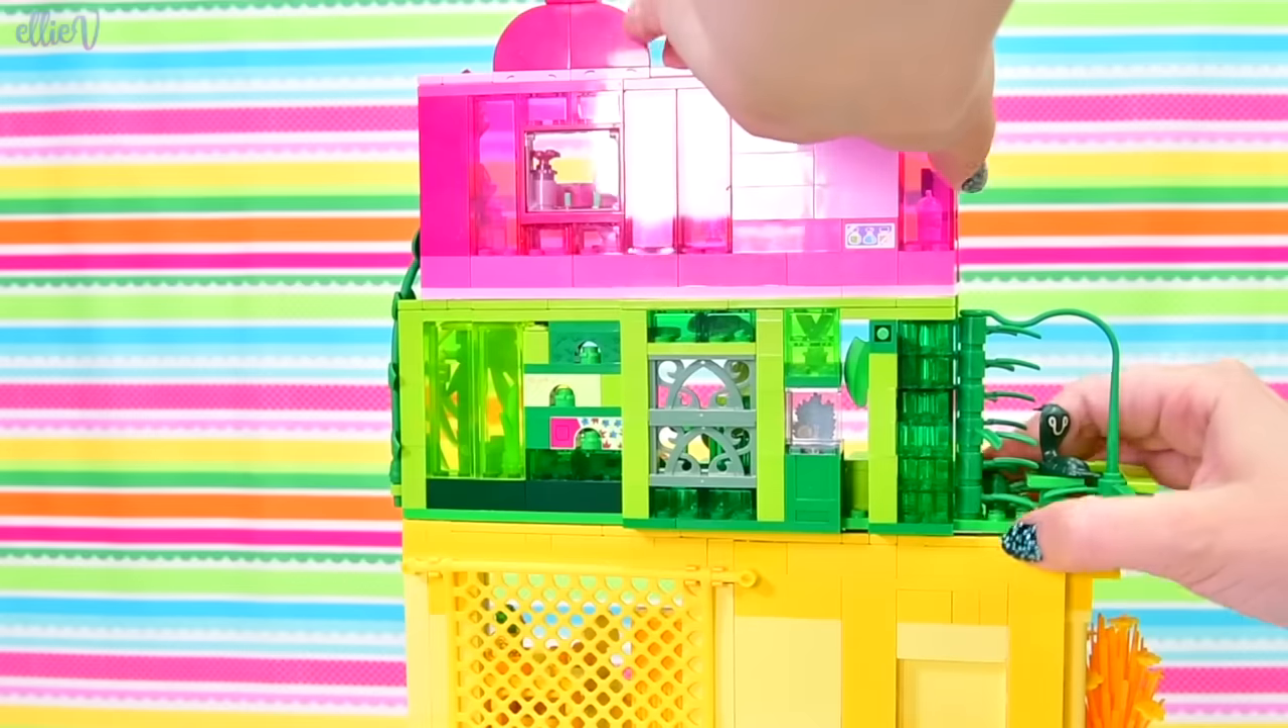So the pink layer goes perfectly on the top. Check it out.